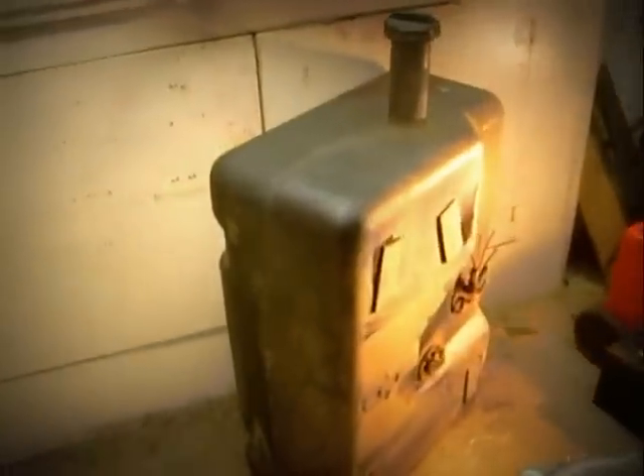Moving right along here, you can see I've just taken out the fuel tank.